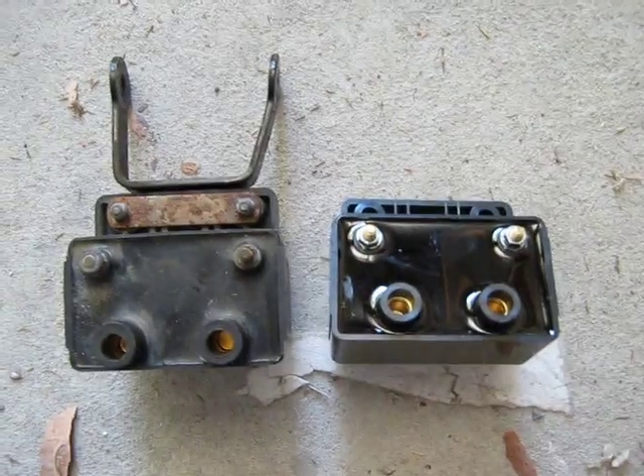Okay, this is the old on the left, the new on the right. Now I'll just need to move this bracket over onto the new one.